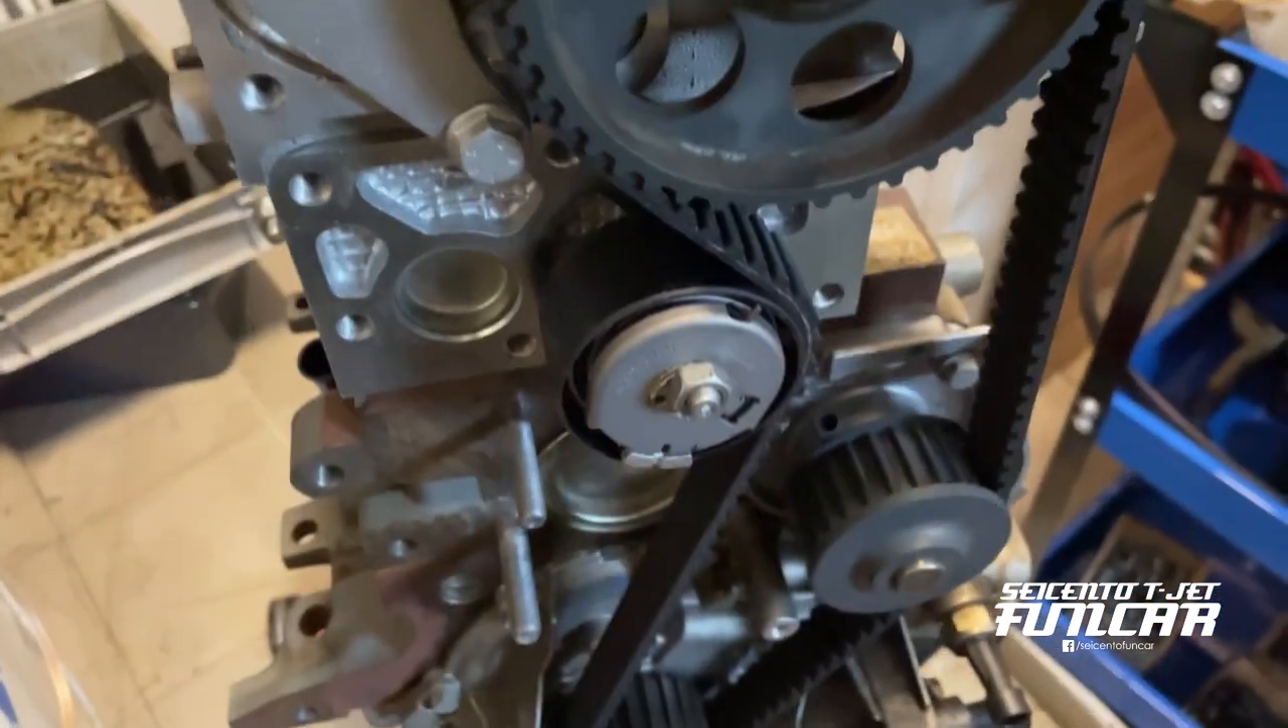Rozrząd założony już parę razy przekręciłem wiadomo że jest ok.